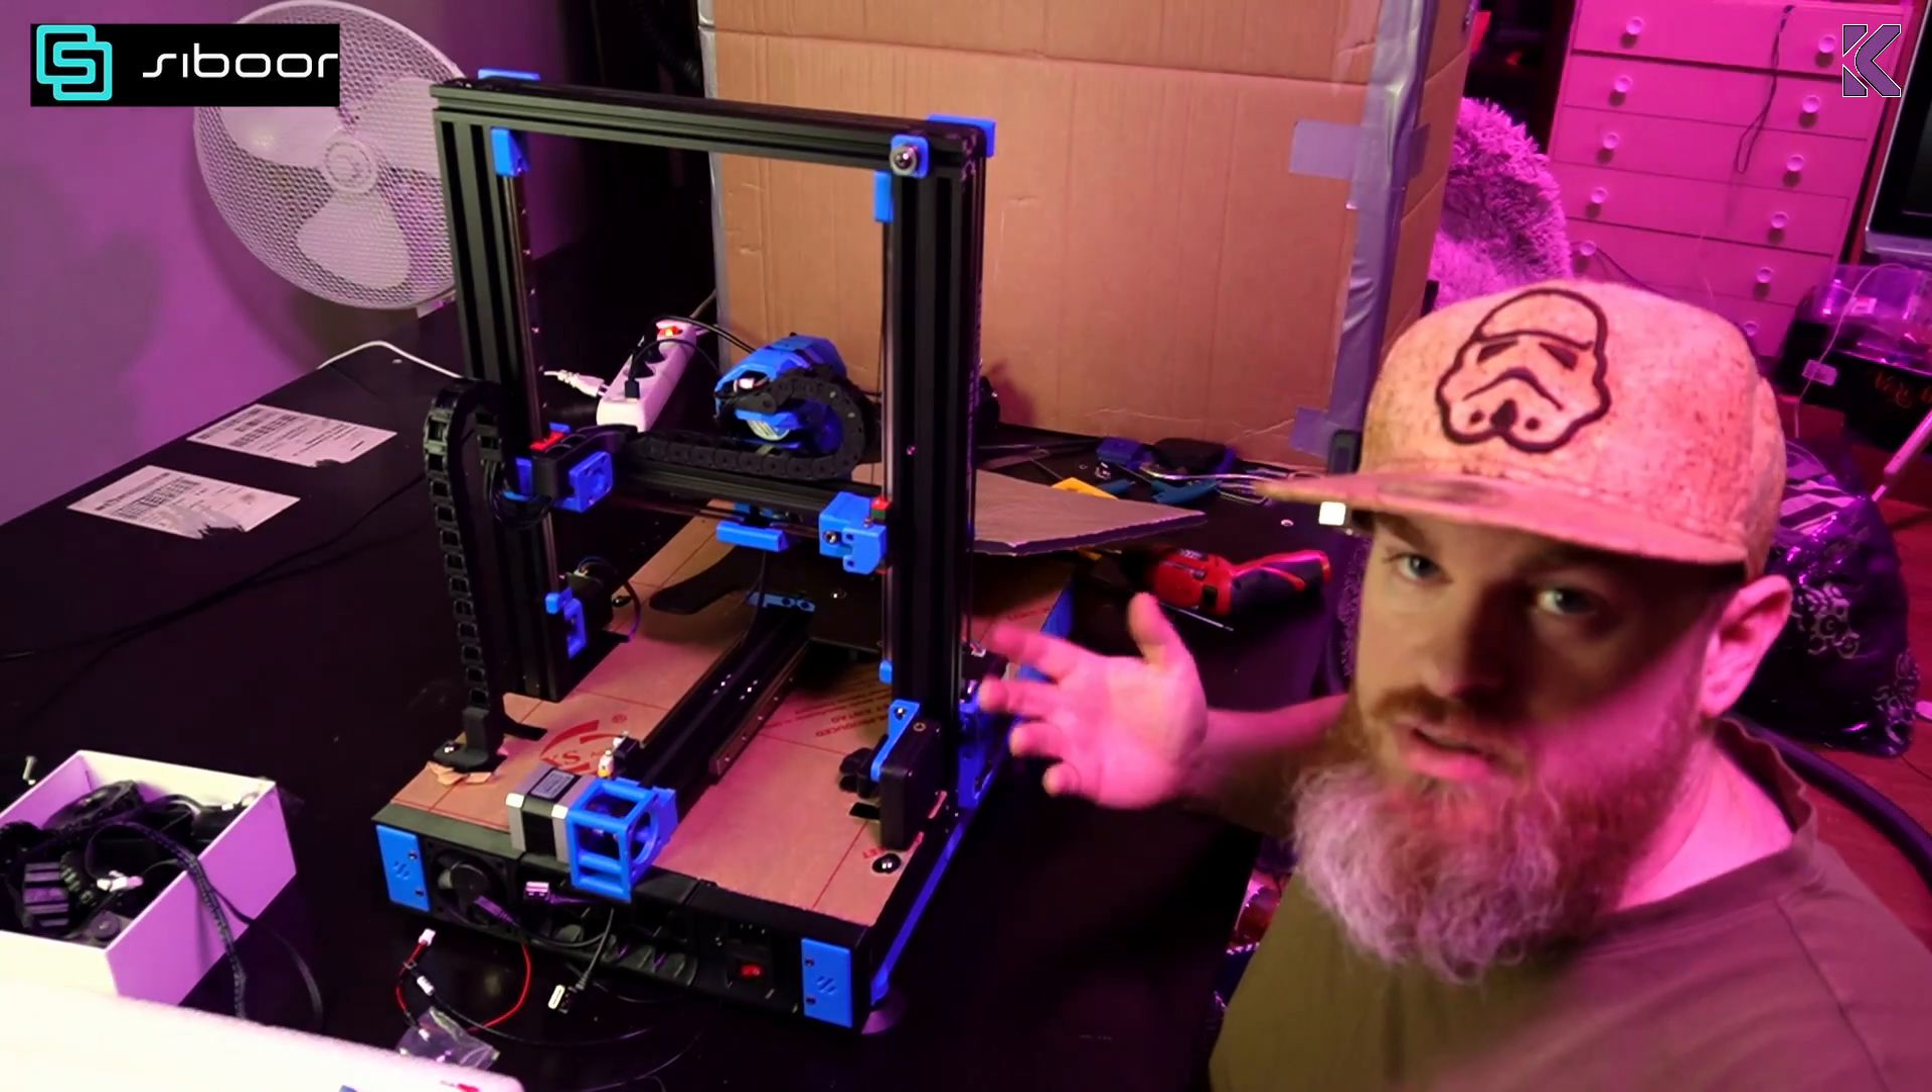I realized that i never installed the bed.